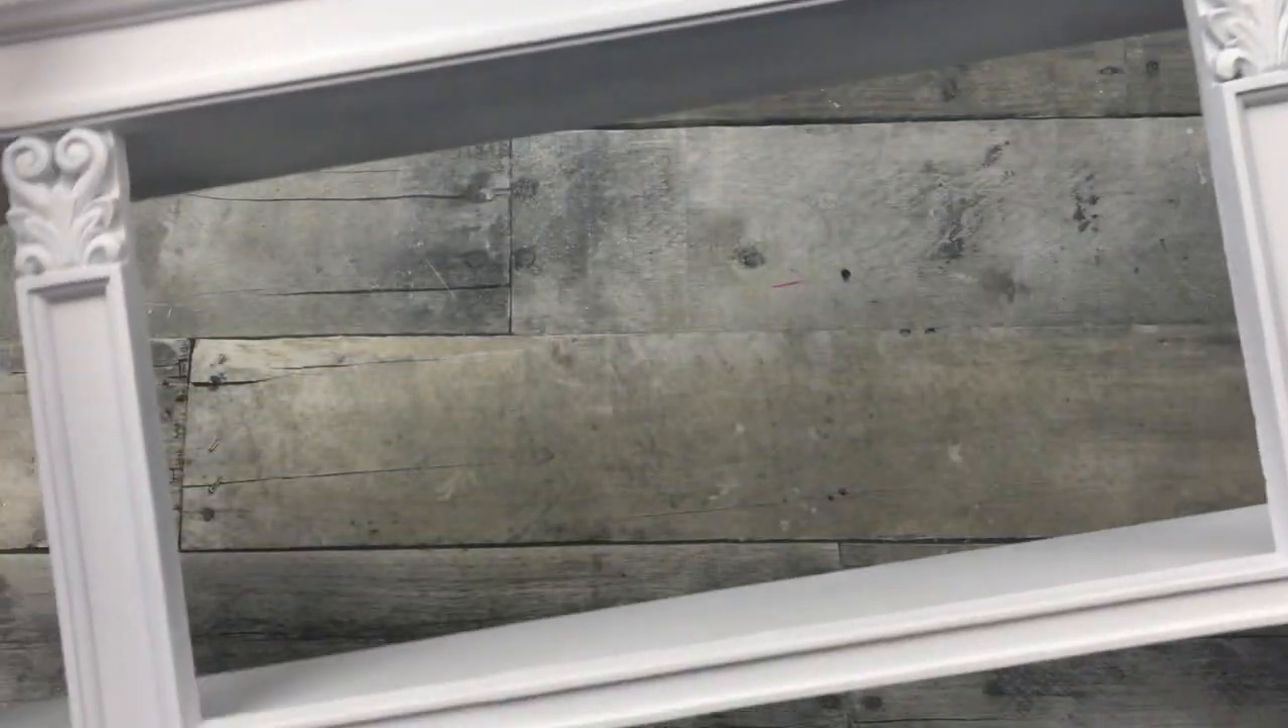So here is the shelf without the back on it.